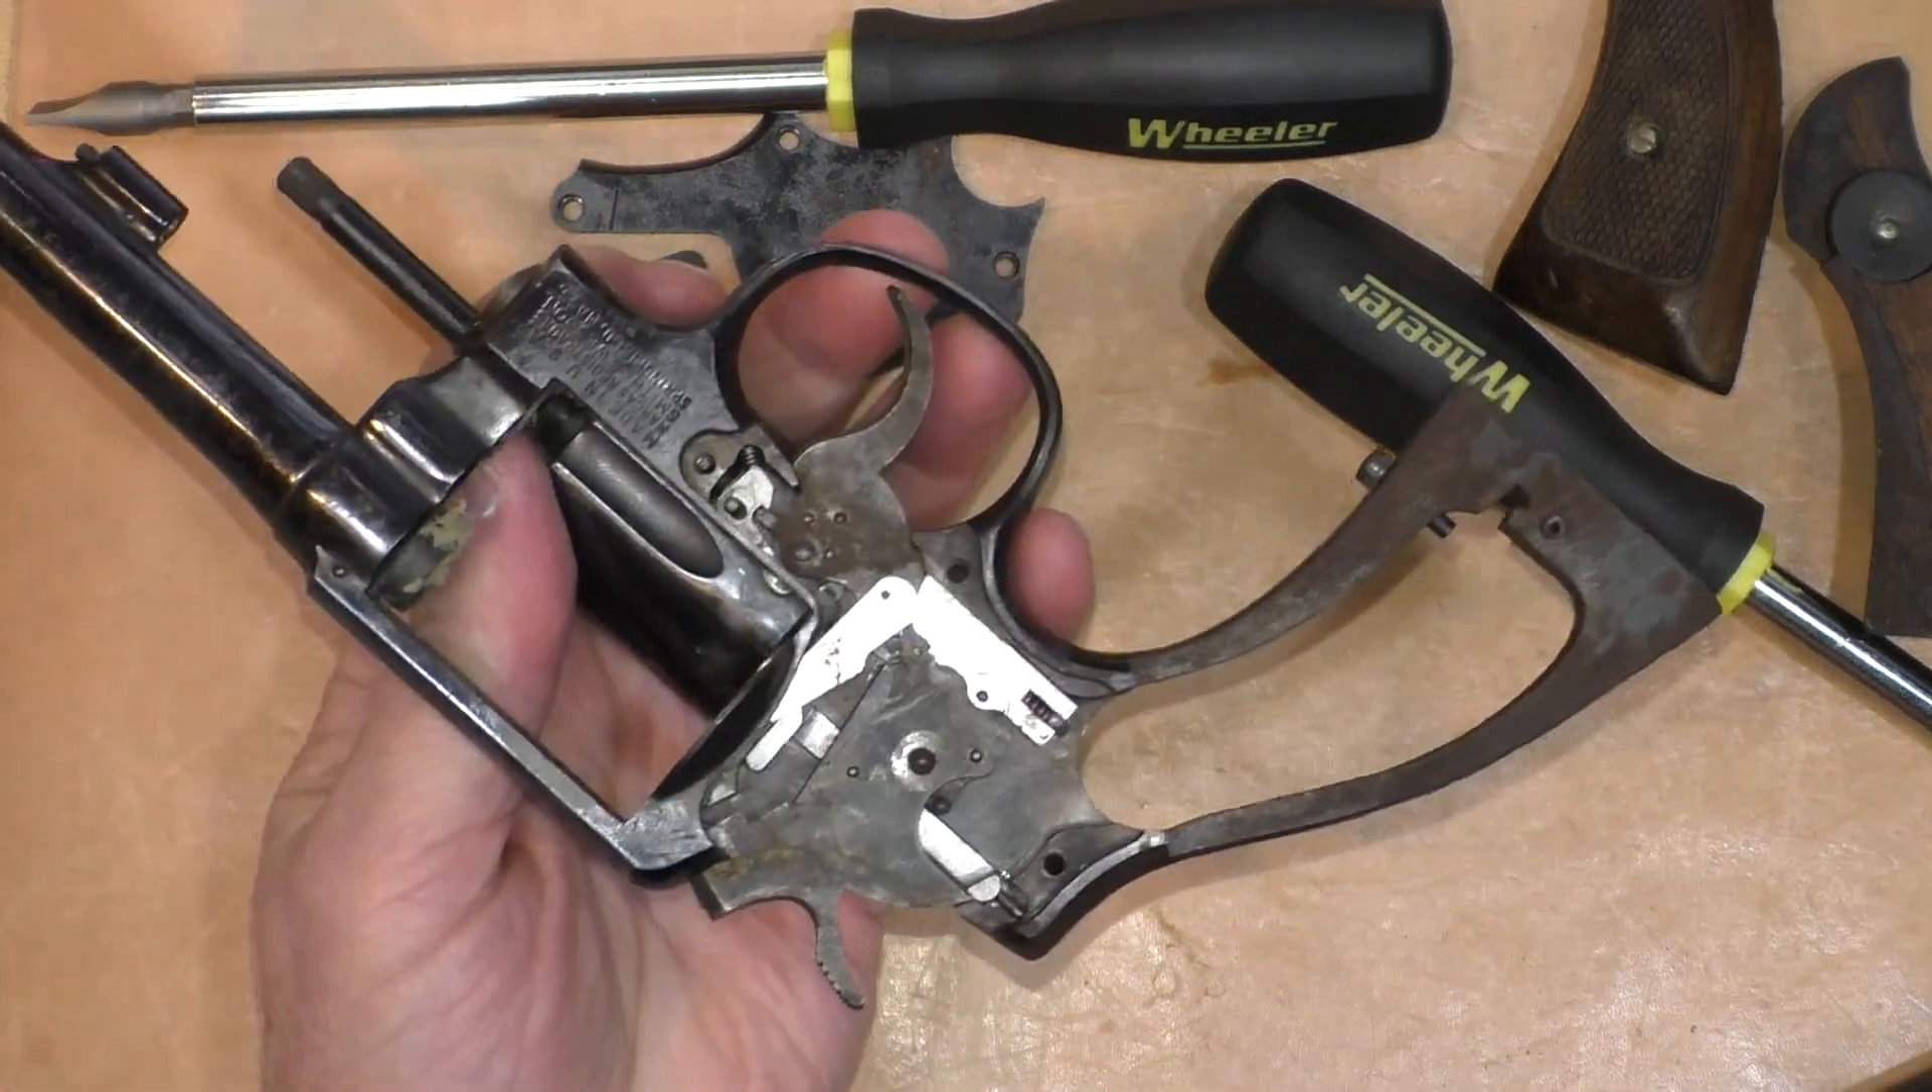I did get the side plate off and it wasn't rusted in place.